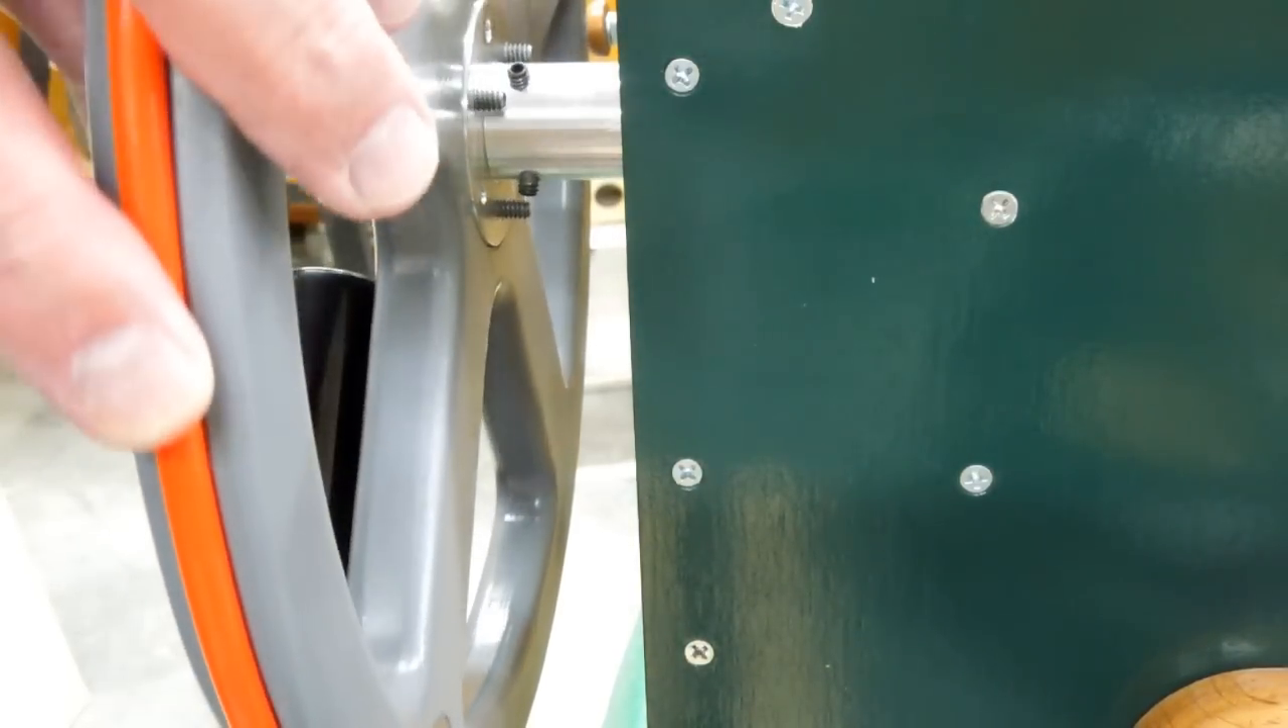I've already put a groove in the hand wheel. That belt fits in there nicely.